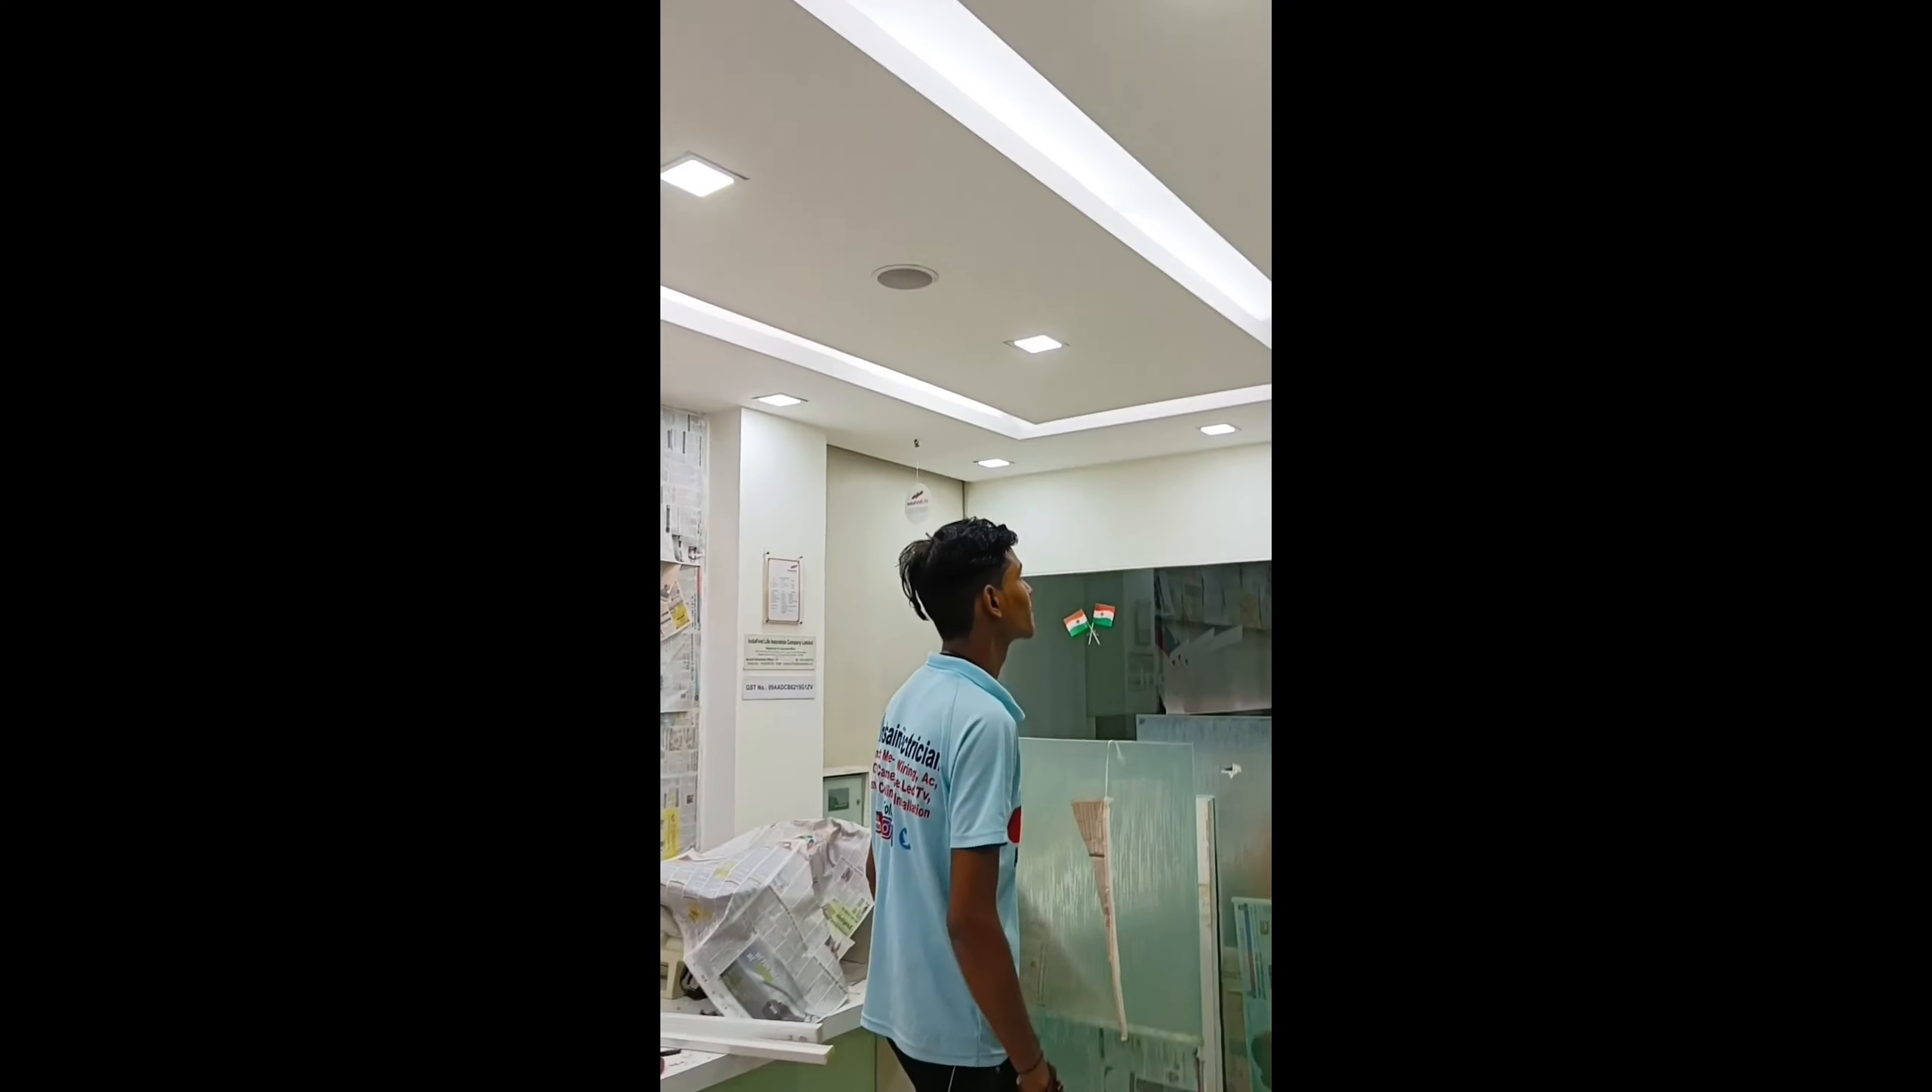यहां पर सारे यहां पर ceiling में हमने light को fitting कर दिया है।